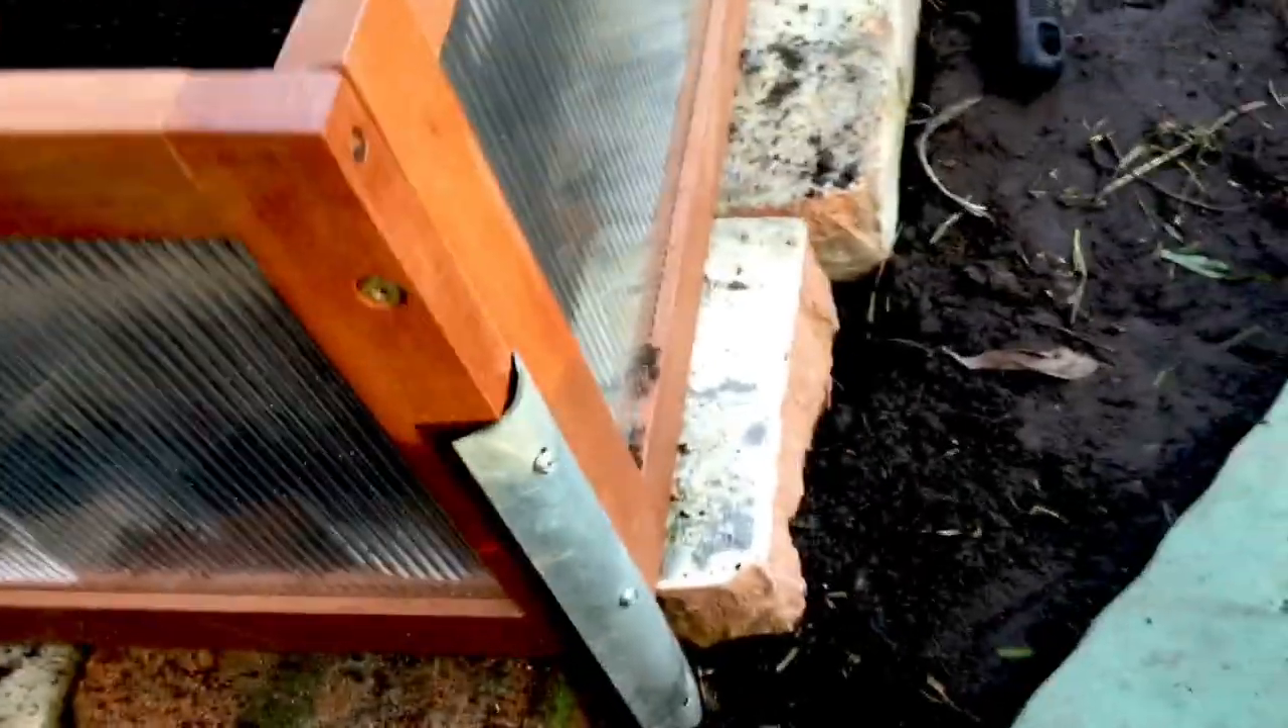I've also used these galvanized stakes here that you can buy and screwed them into the ground just in case wind or maybe somebody may want to lift it off and walk off with it.